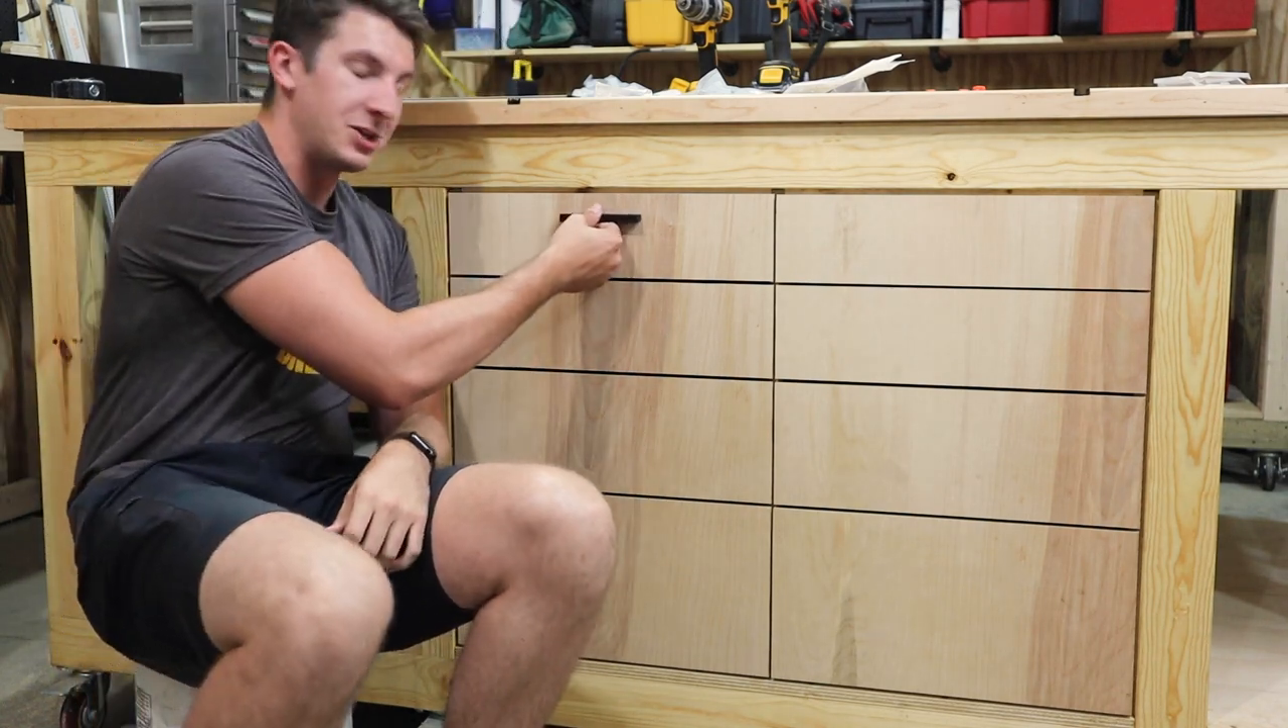The drawer fronts are on and it's looking really great.